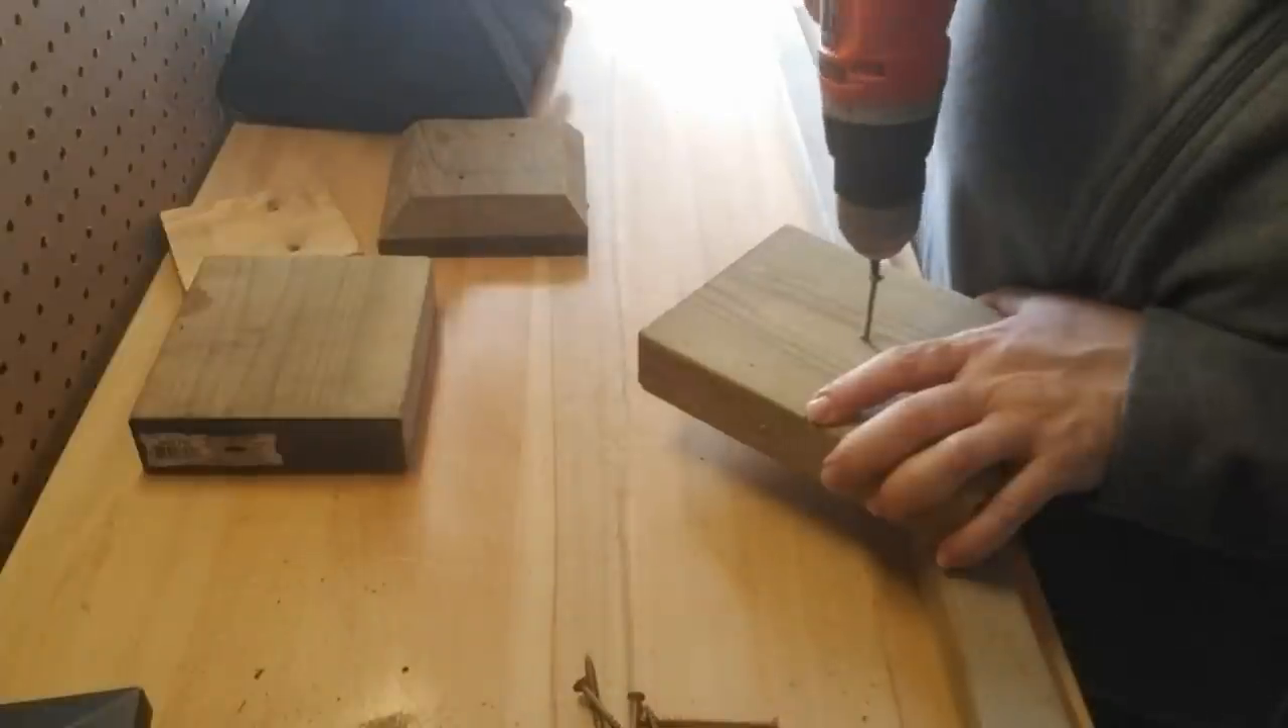What I'm doing here is starting some screws into the back of the largest block that I have.